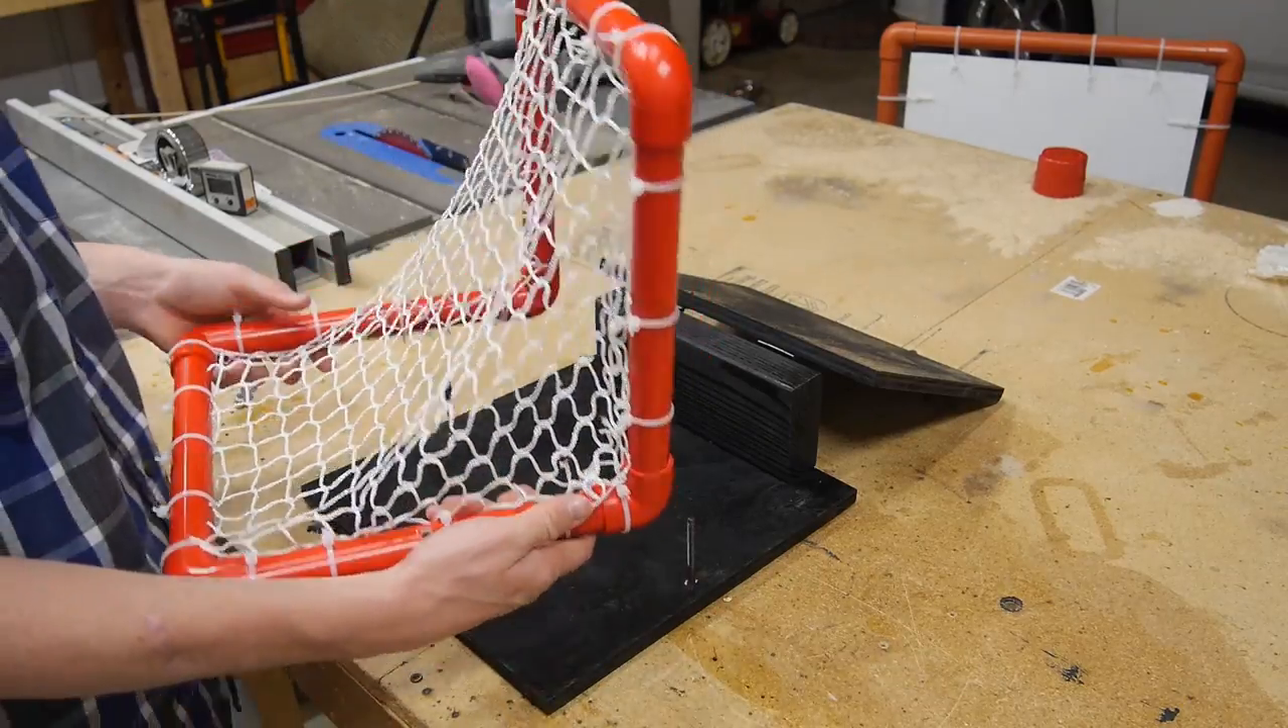Now I have the net all strung on here.